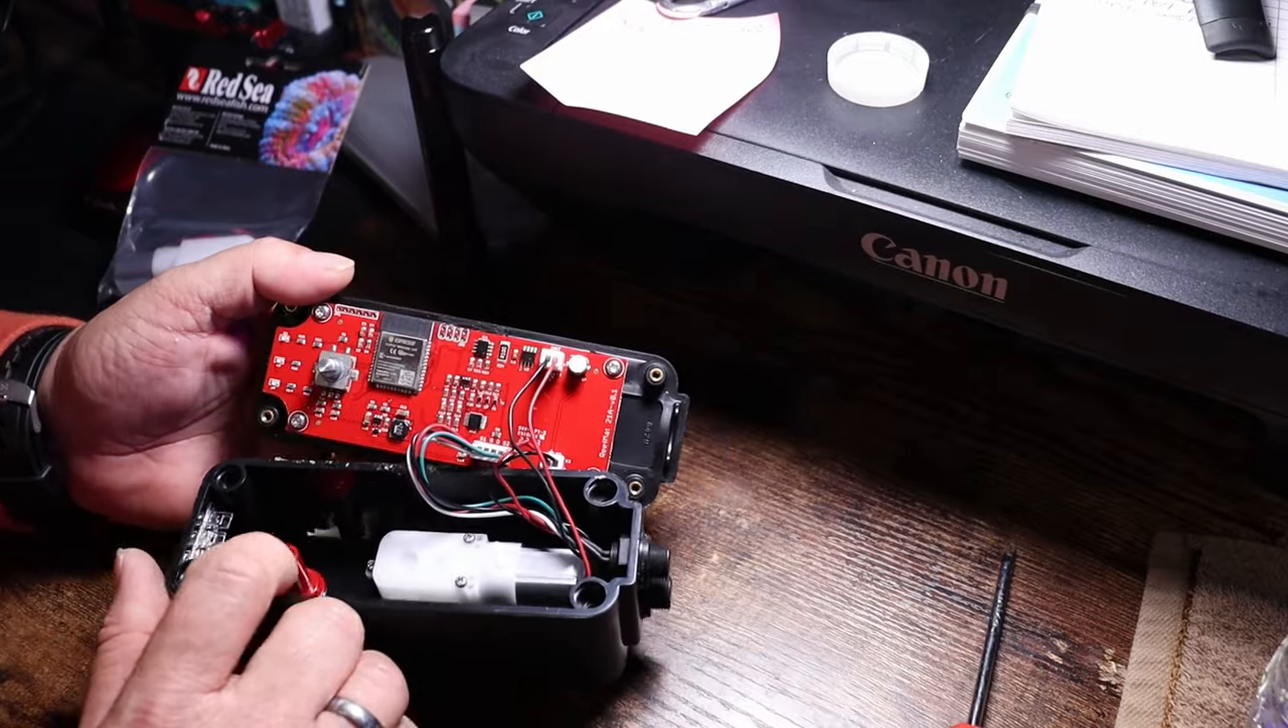All right so we pop the back cover off which exposes the inside of the motor or the inside of the case.